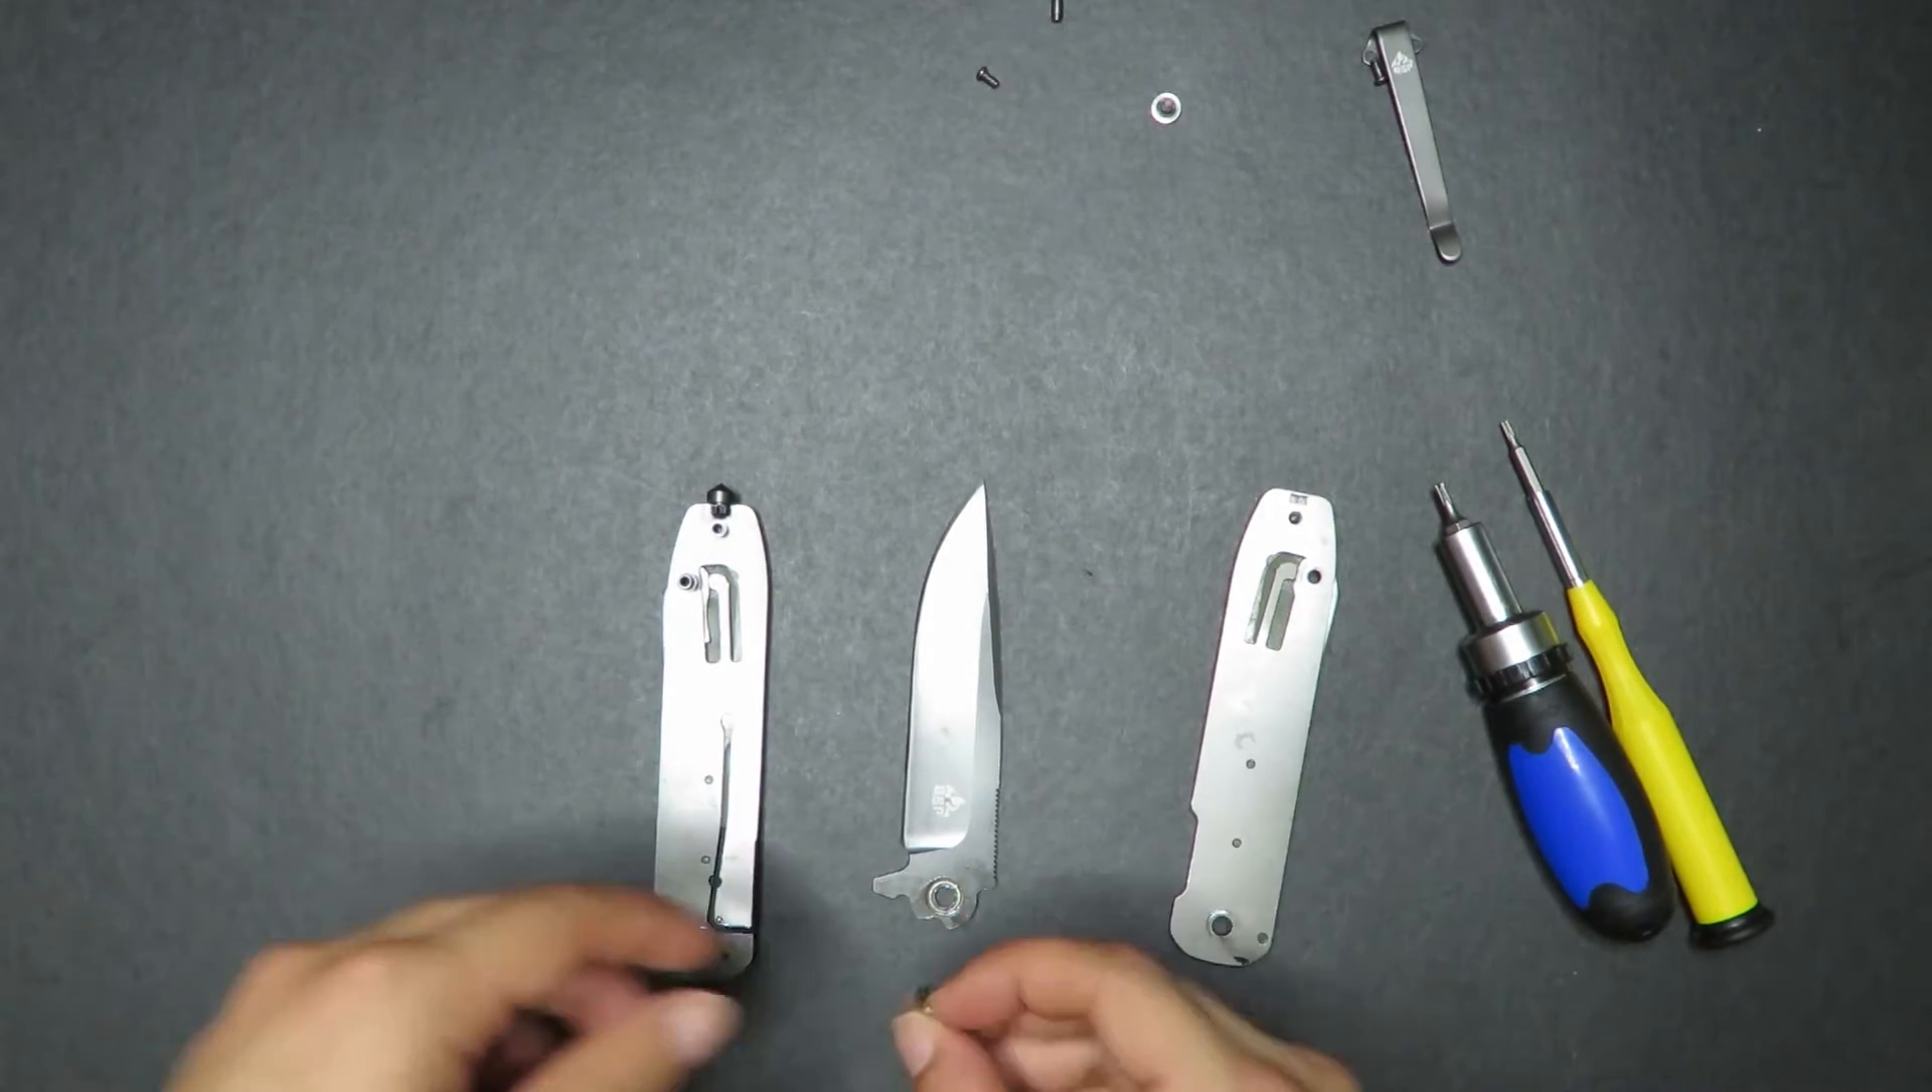Everything is out. So, we have the three main scales and then the blade itself.